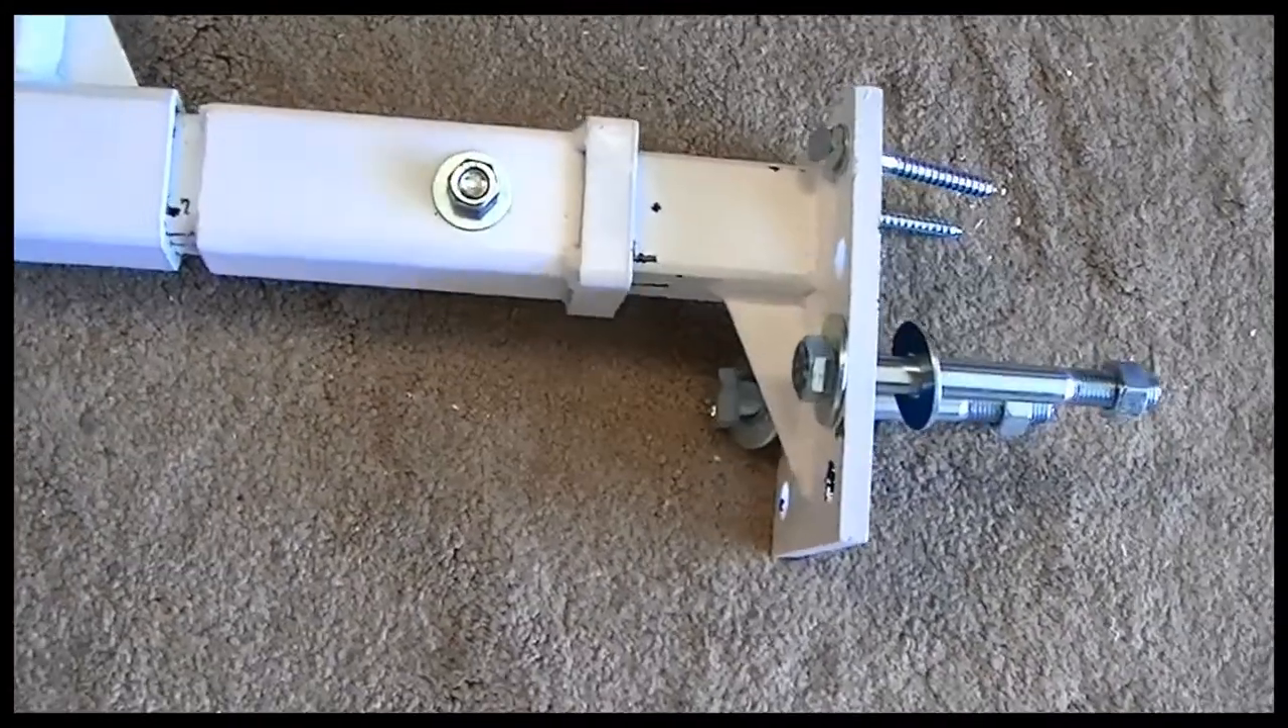So this is an assembled mock up. And I just put the bolts in.